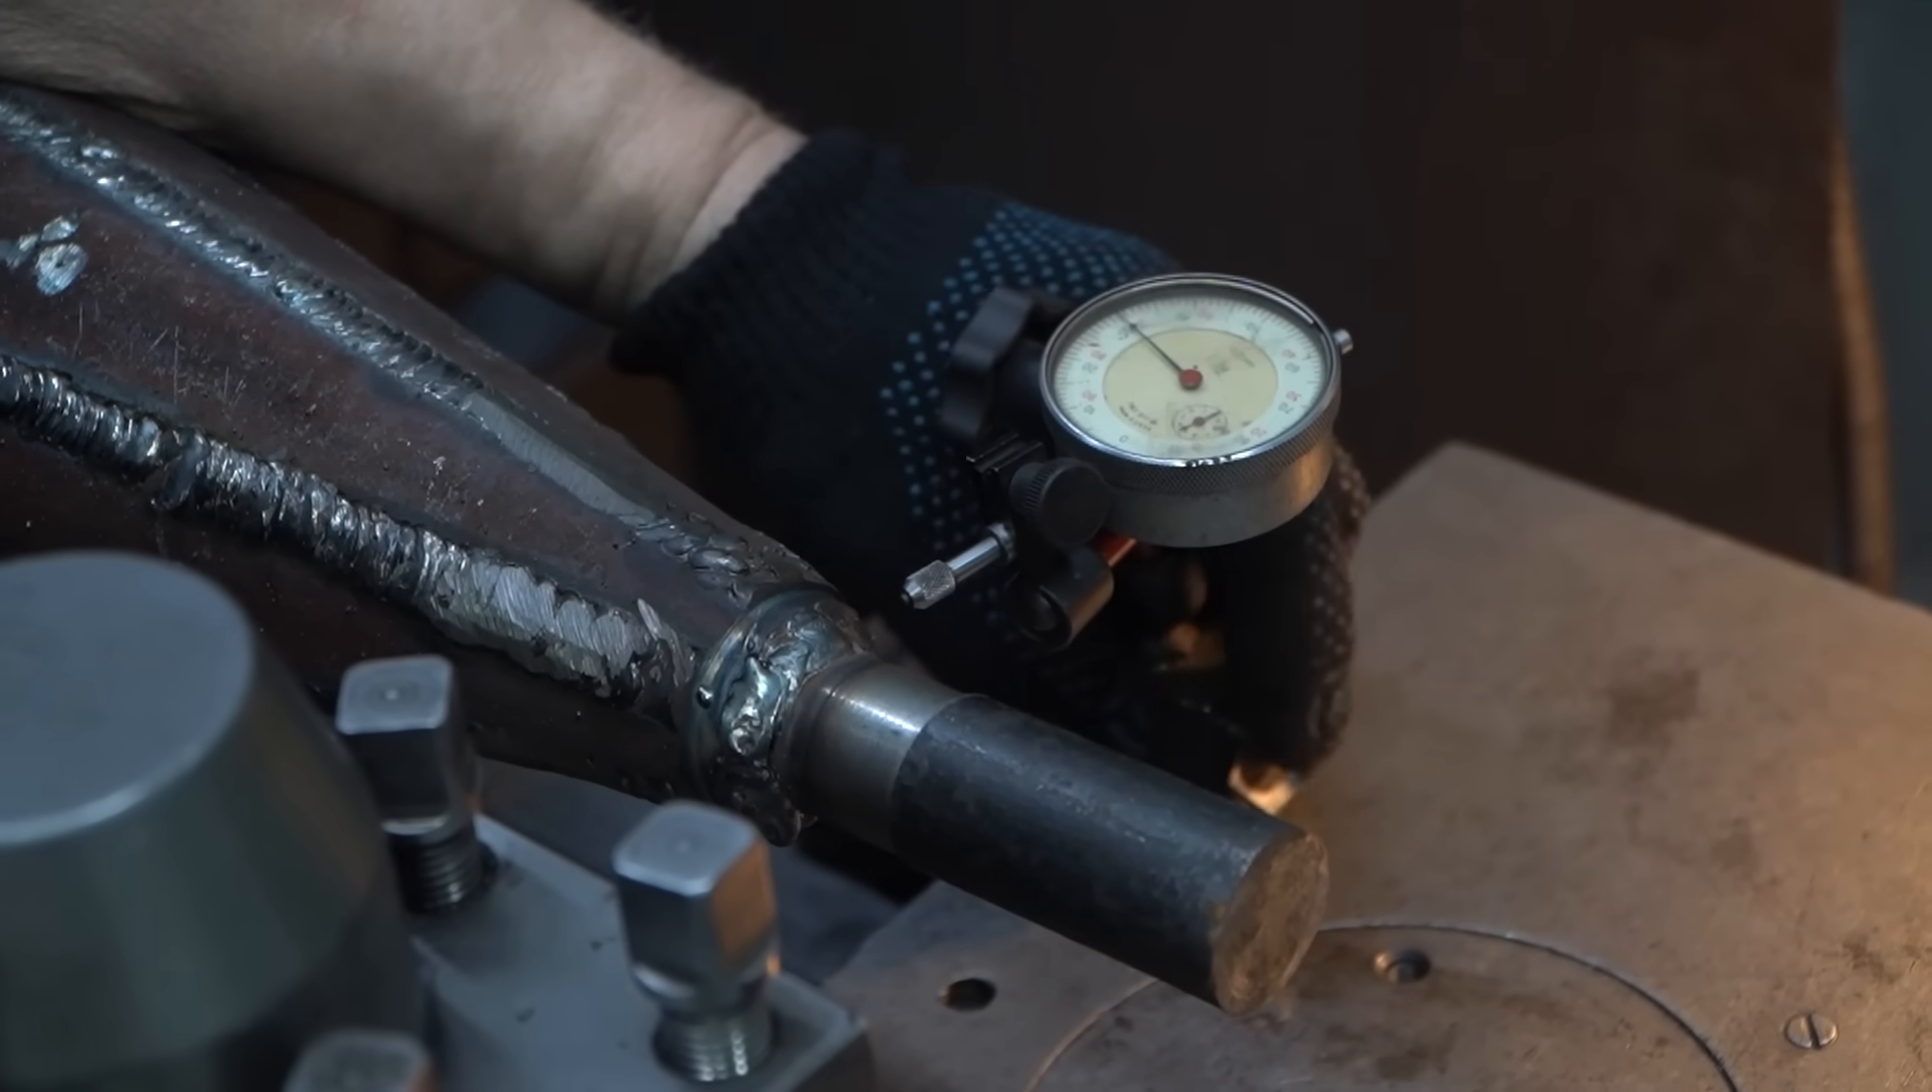Okay, so we have welded the cones.